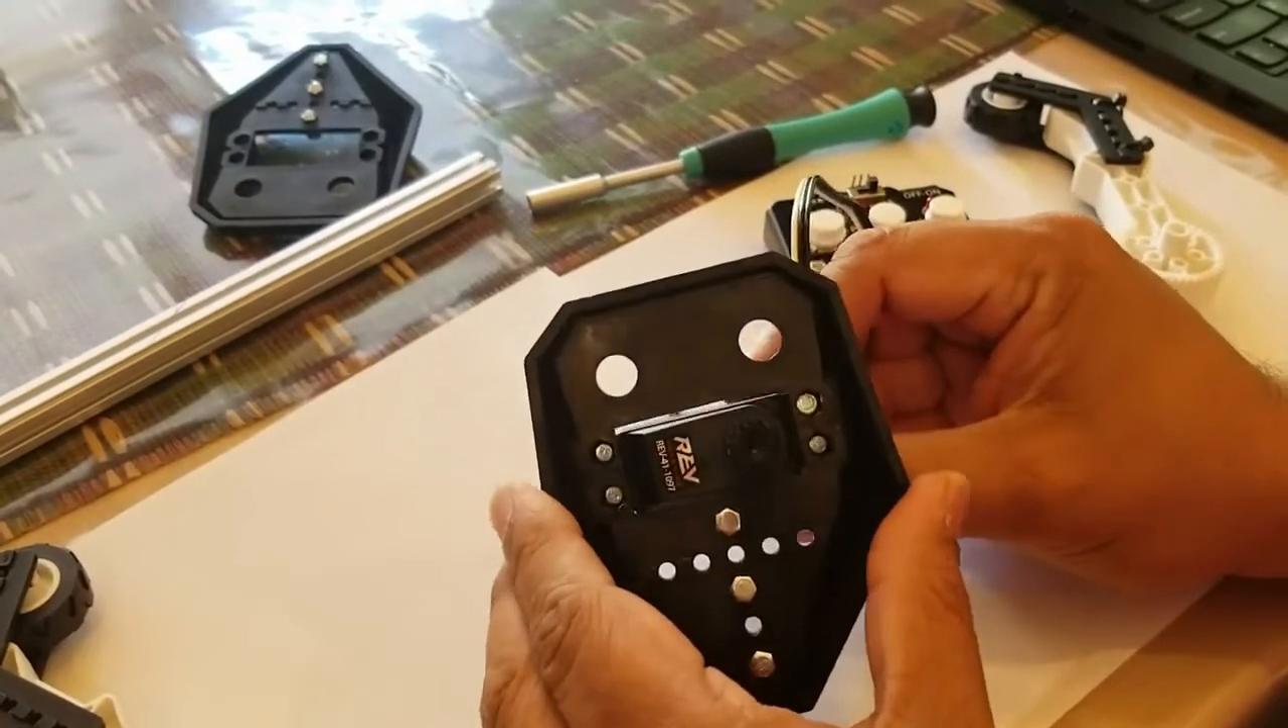So we've now attached the servo to the claw mechanism with these four screws.